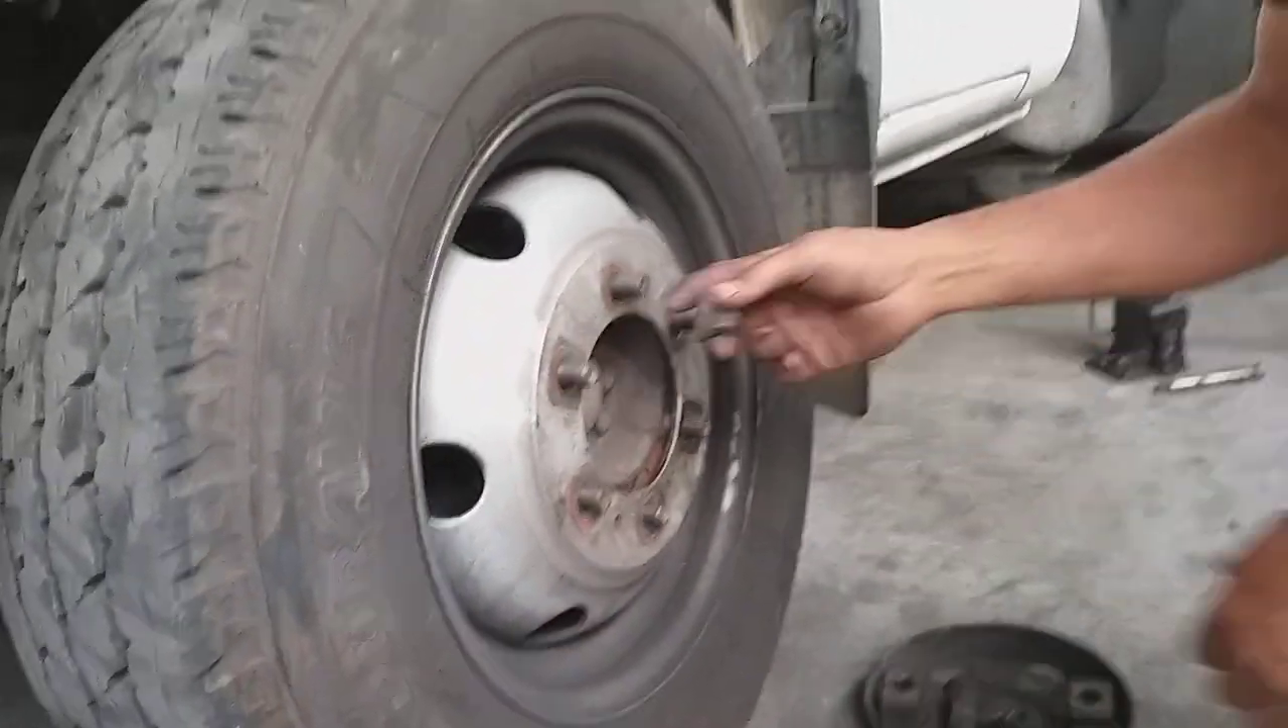É isso aí, Nicão já encaixou lá a roda Encaixadinha a roda.